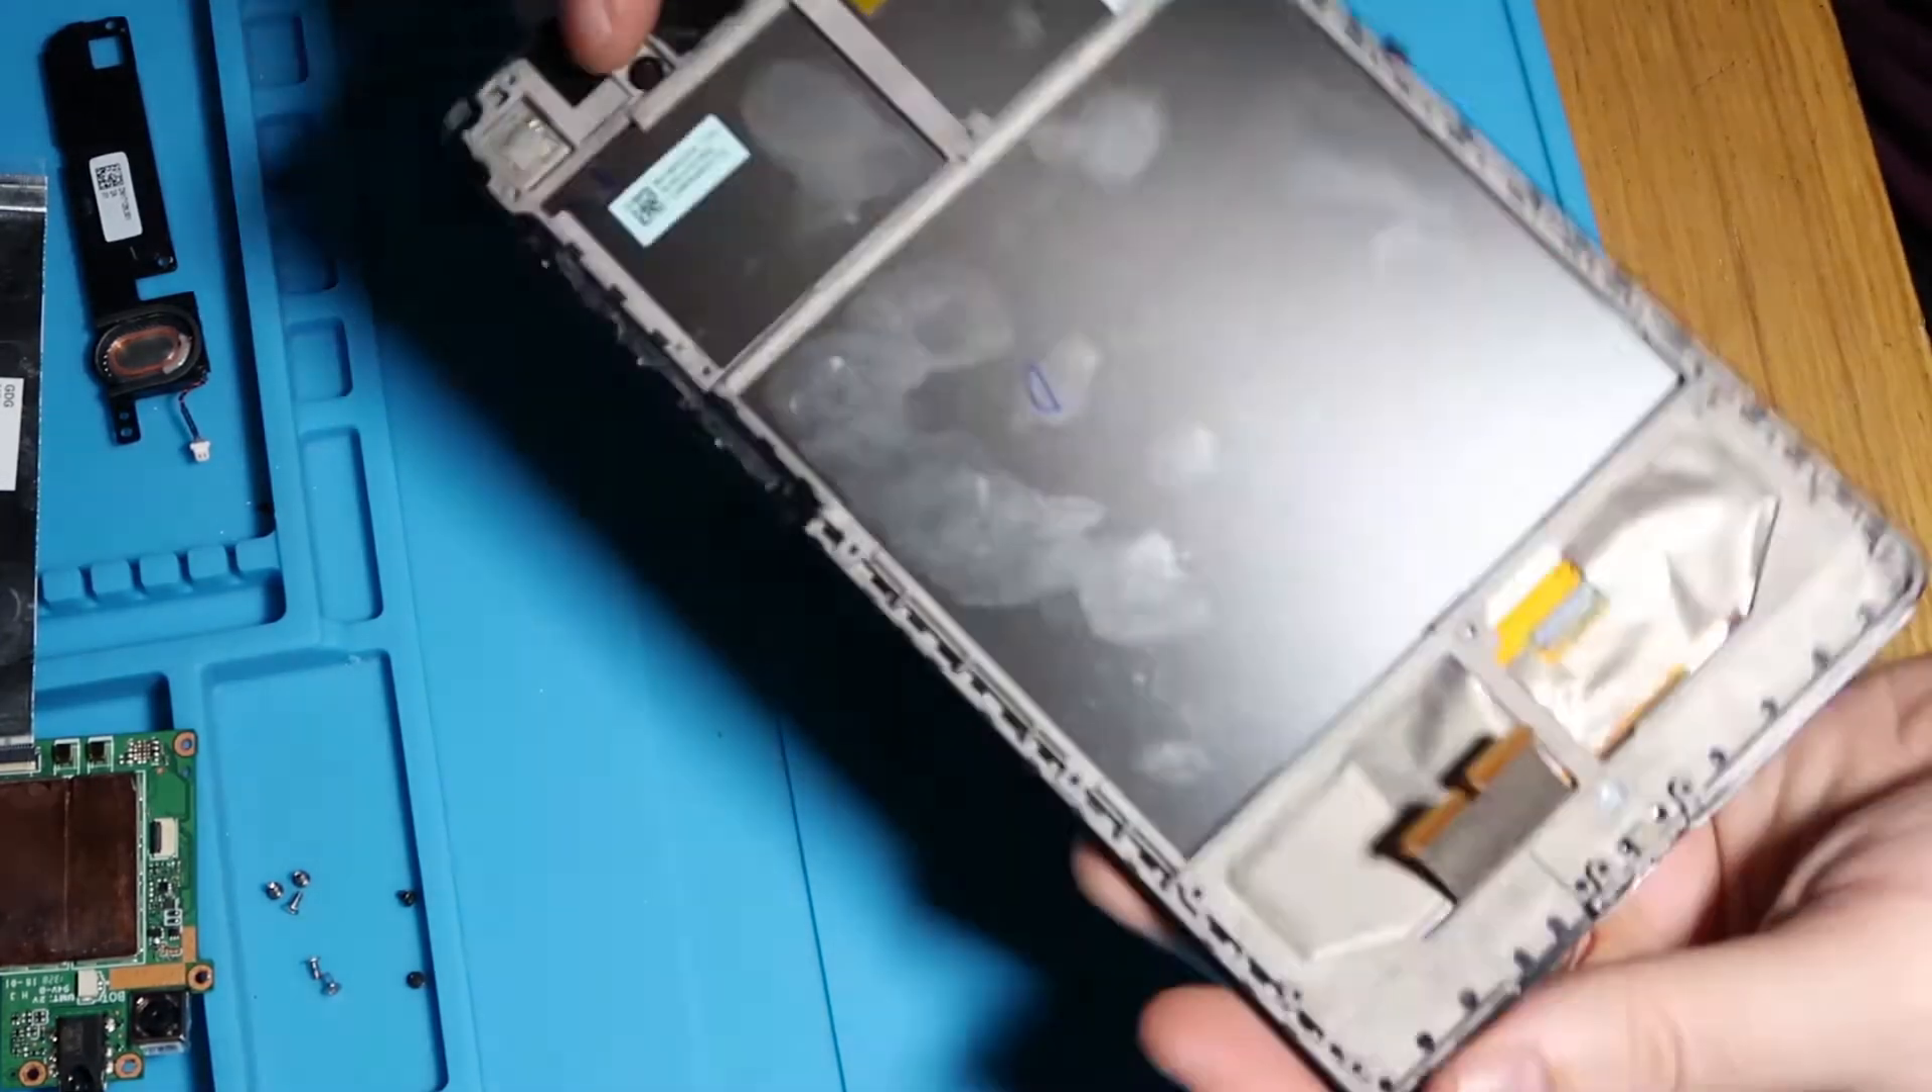That is our old assembly done. All the components are out now.